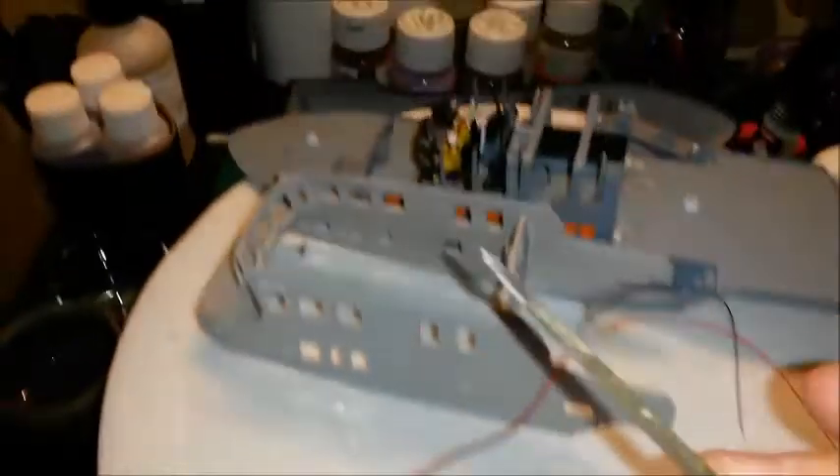I've started work on the roof, ready to mount it into the actual superstructure.